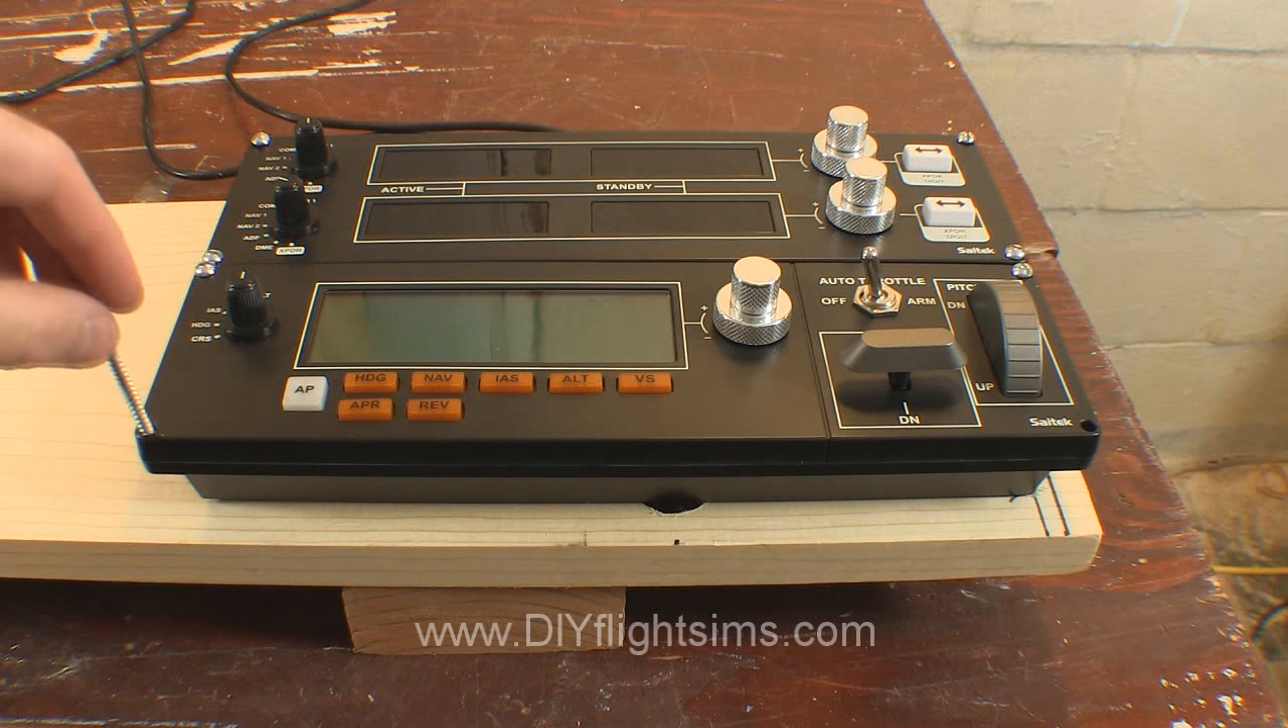The panel is right up against the edge of the switch panel above it.